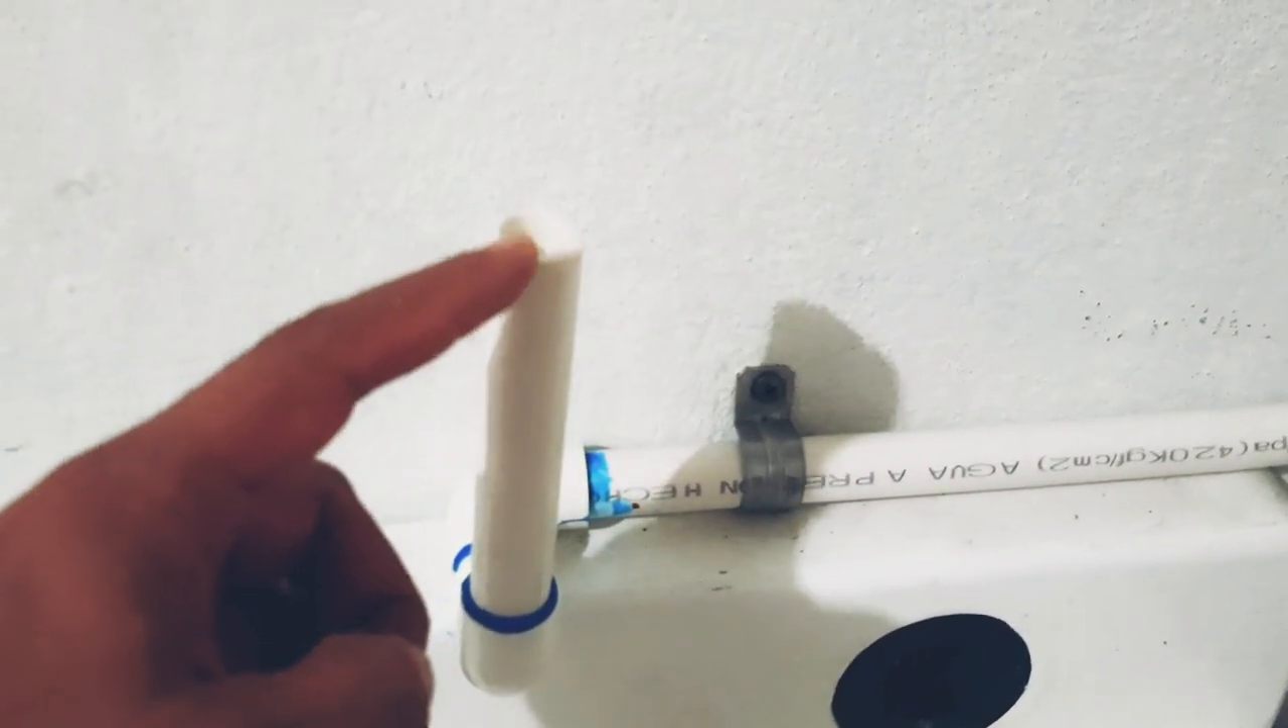Aquí ya pusimos el cachito de pvc ahora vamos a instalar el otro codo de este lado.